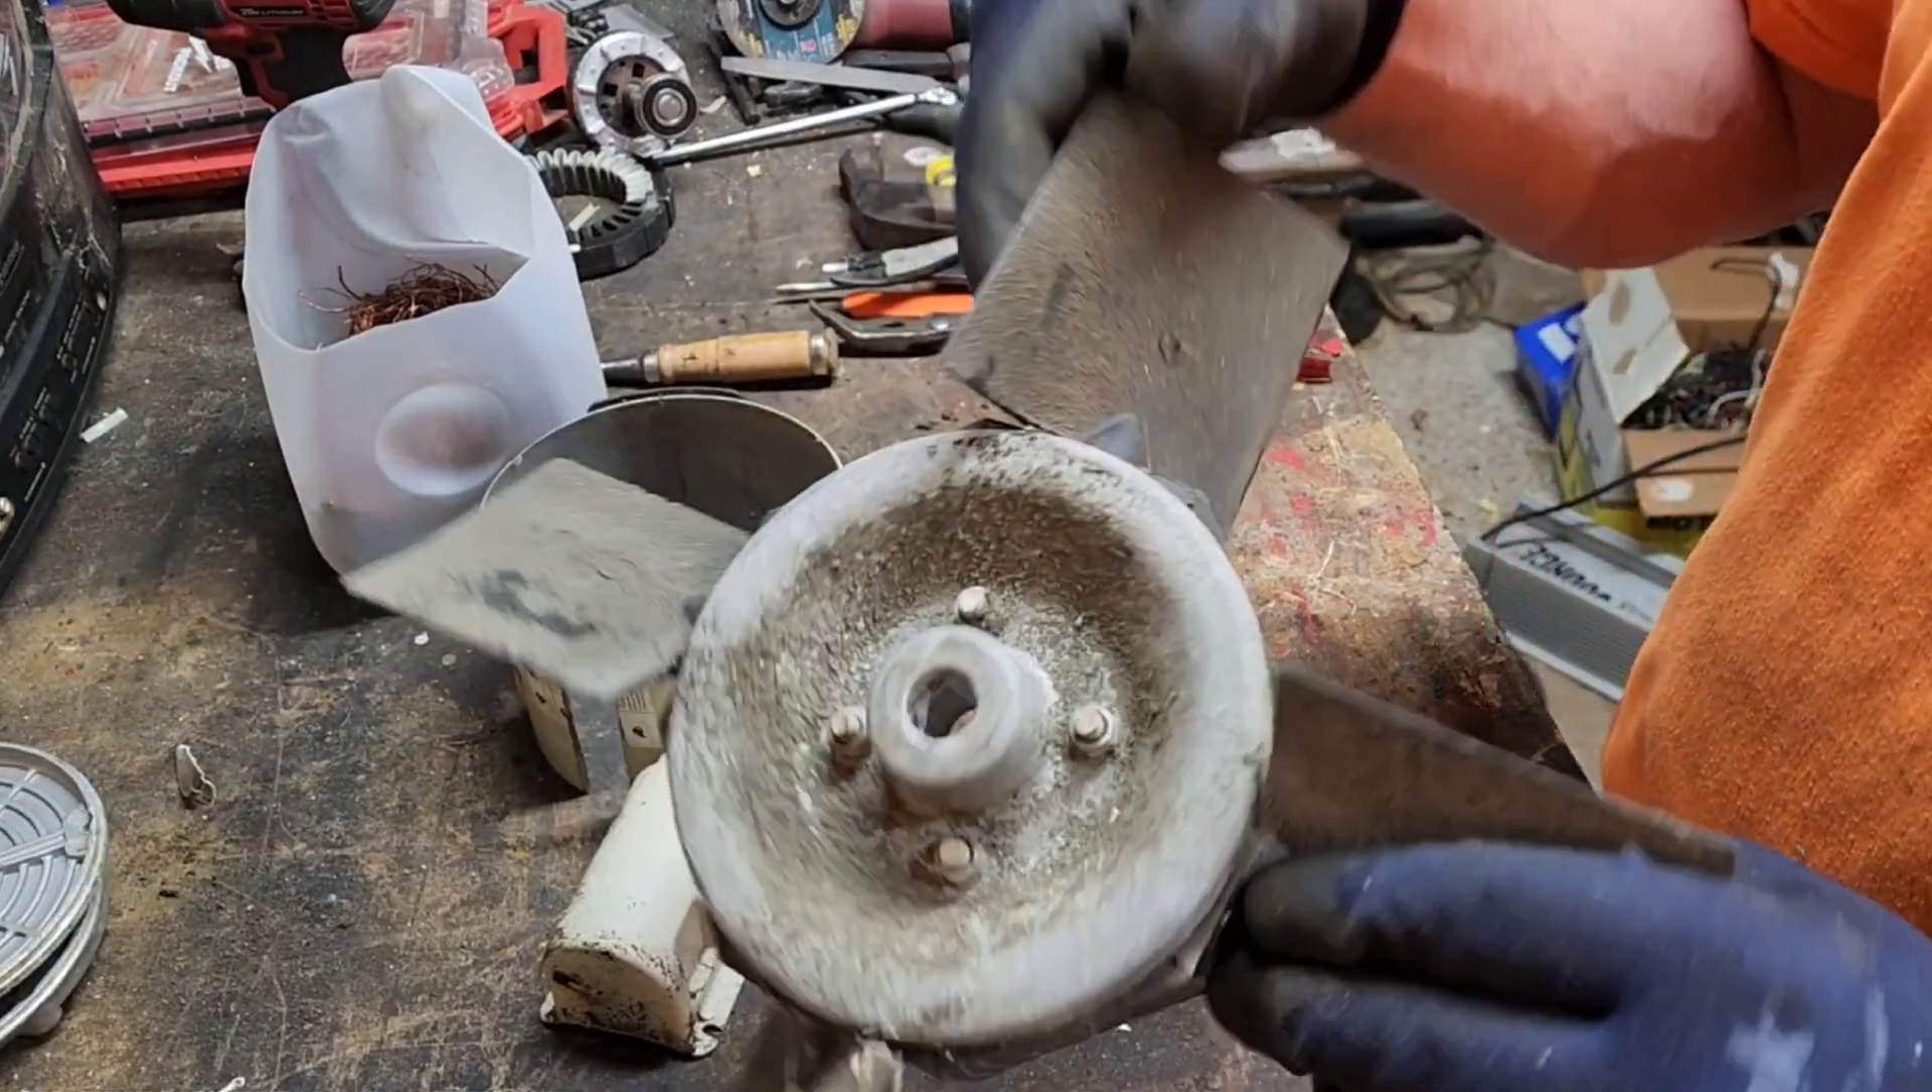I still got to get this fan here apart.